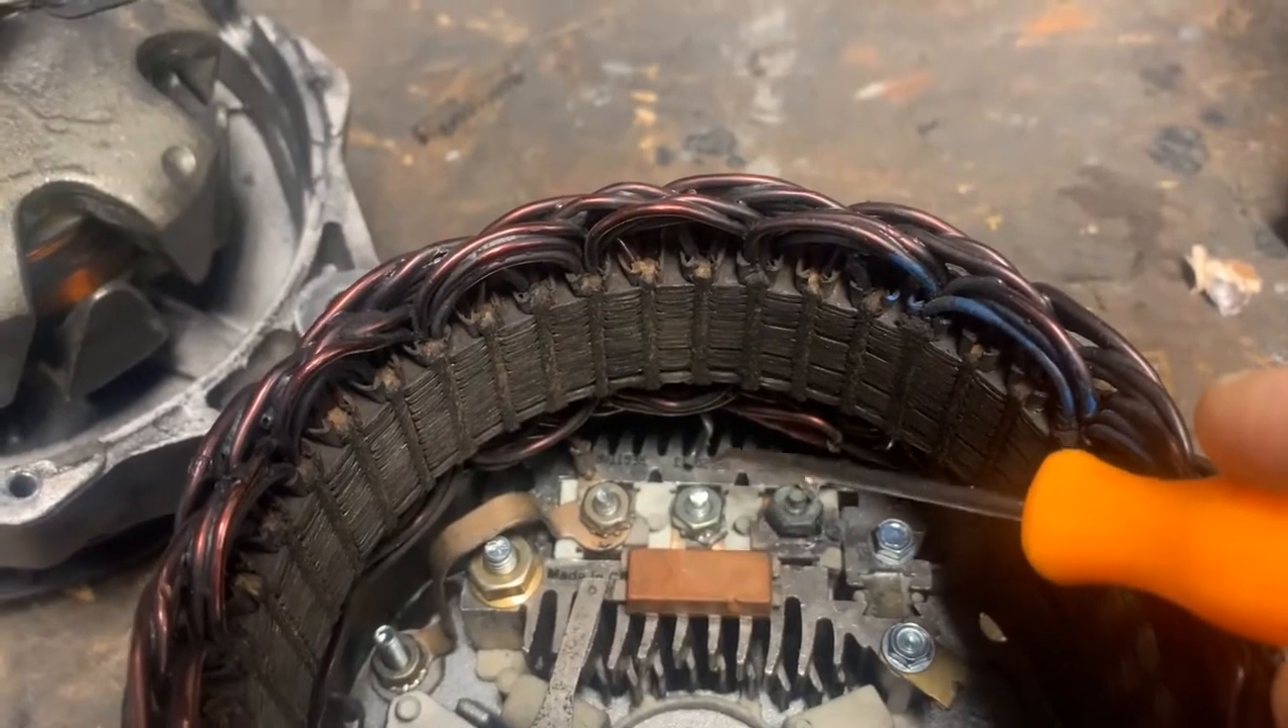I've taken the alternator apart and started looking in here.